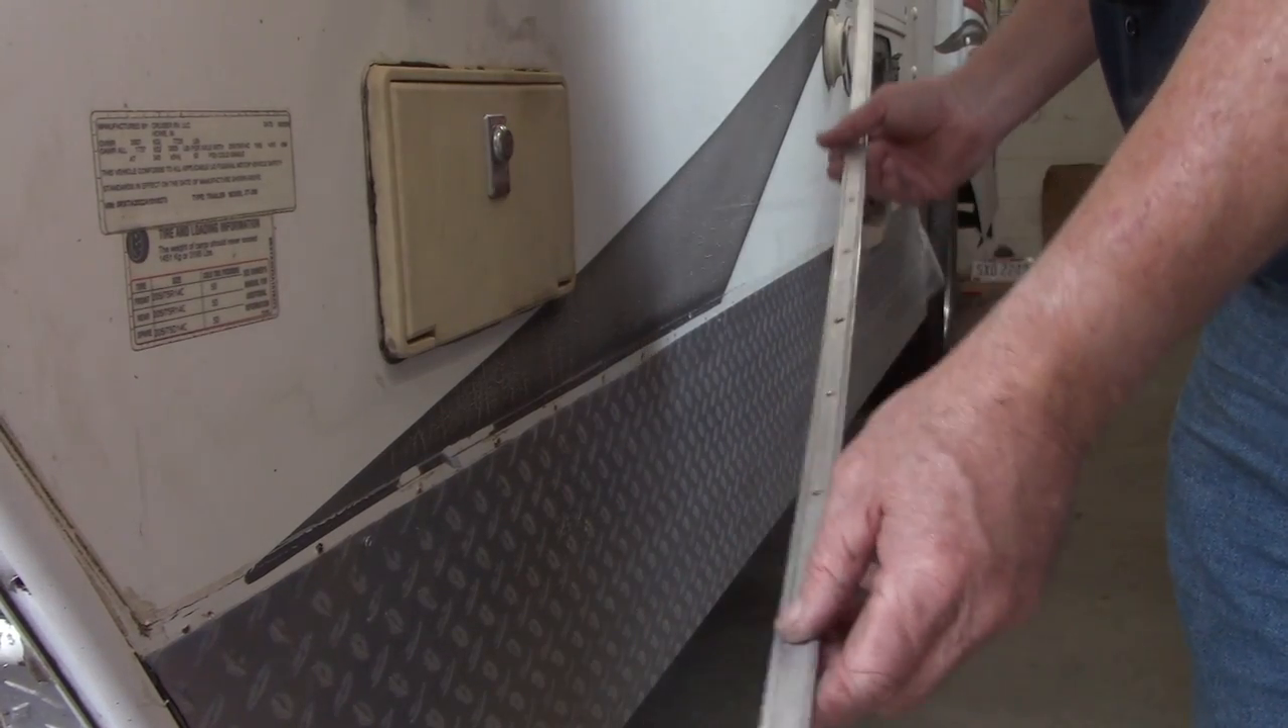Now we just got to put our aluminum trim back on.